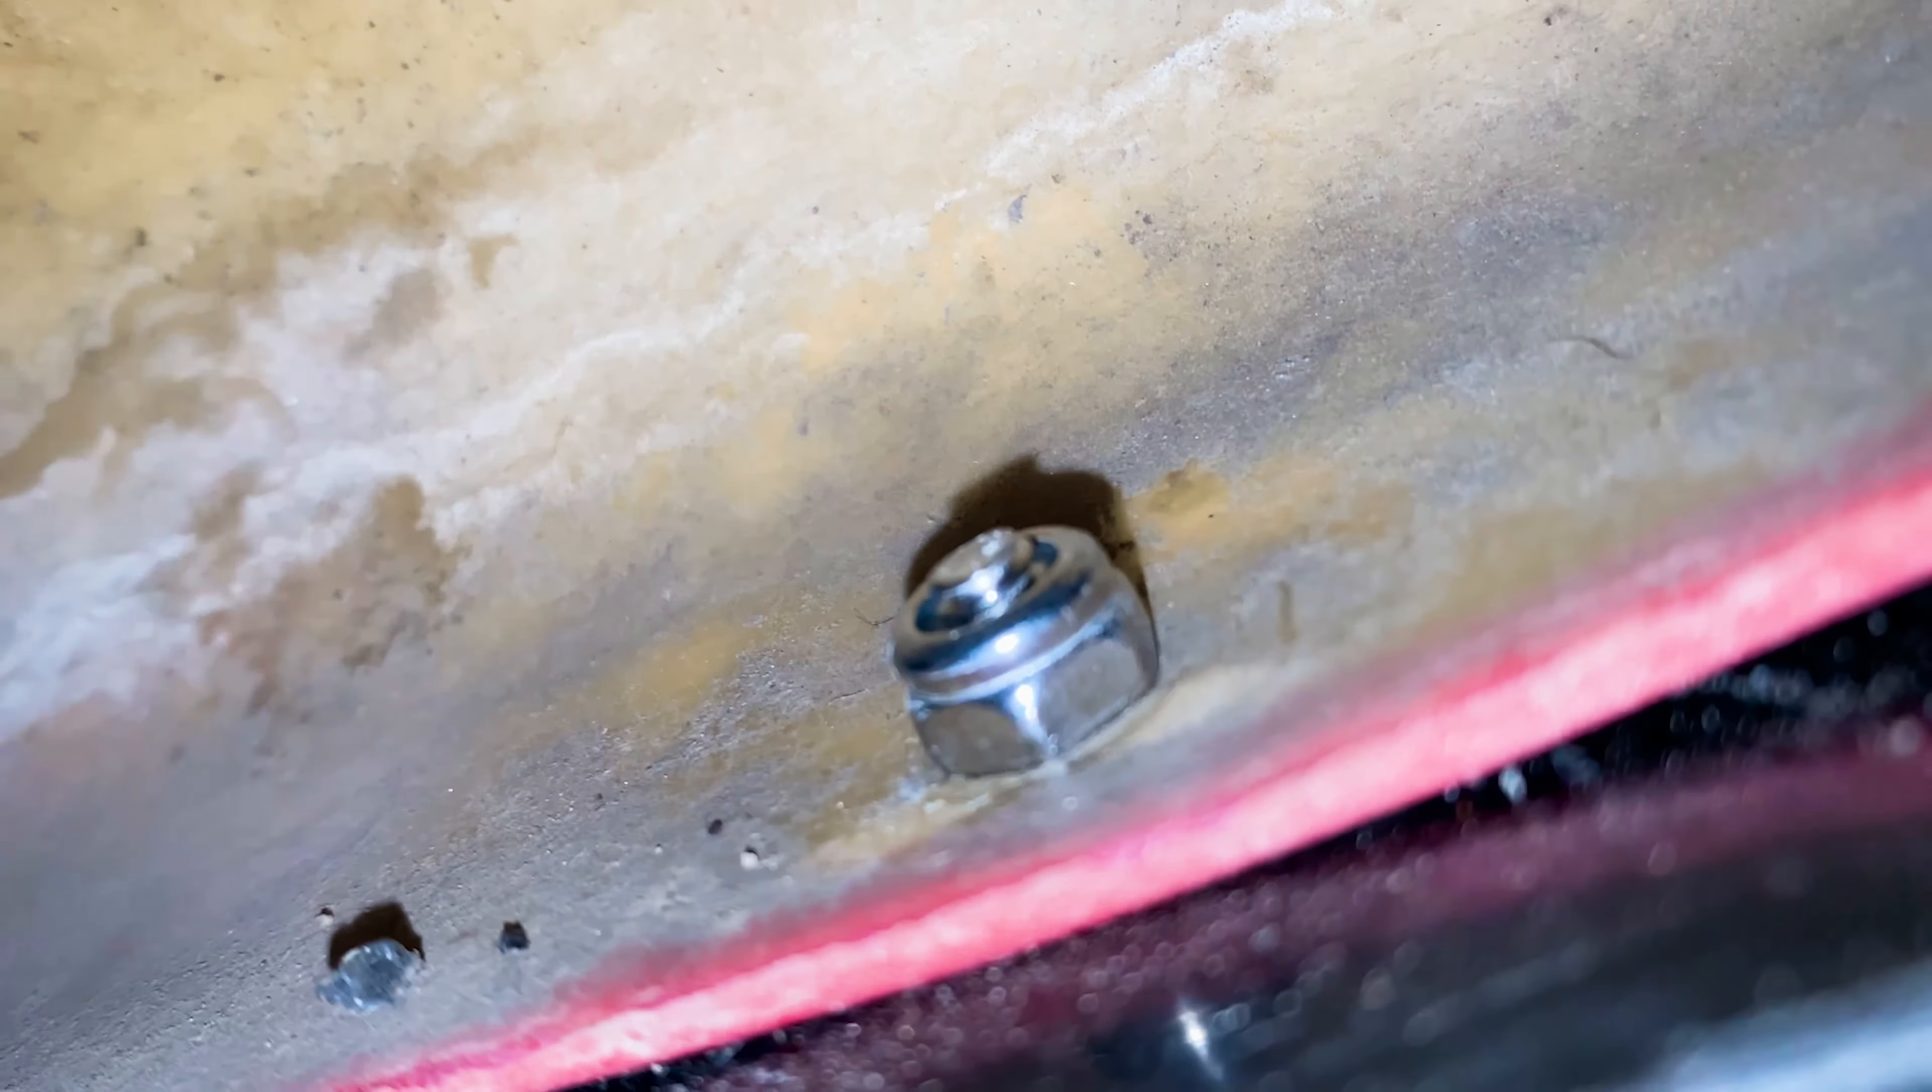I have the nylon threaded bolts on the inside right there which look really nice.